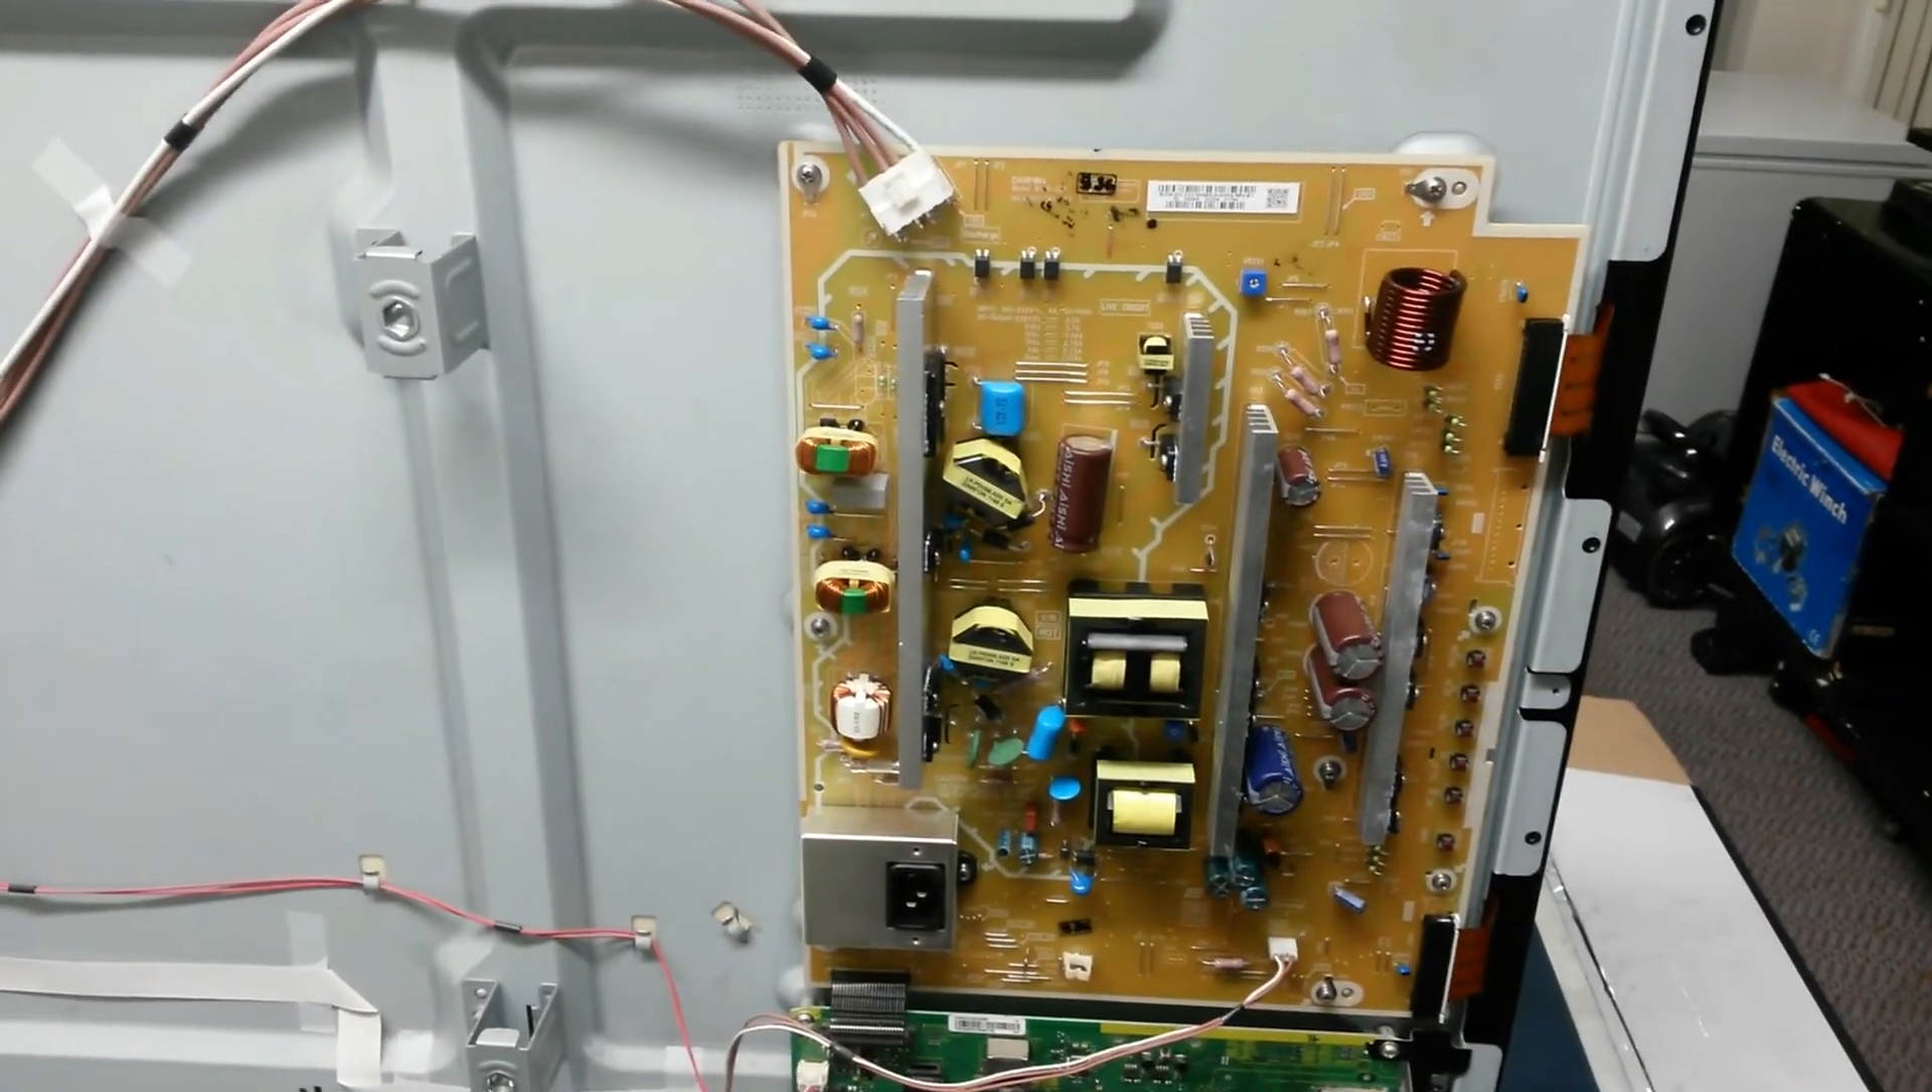Alright, so I've gone ahead and put the board back into the TV.